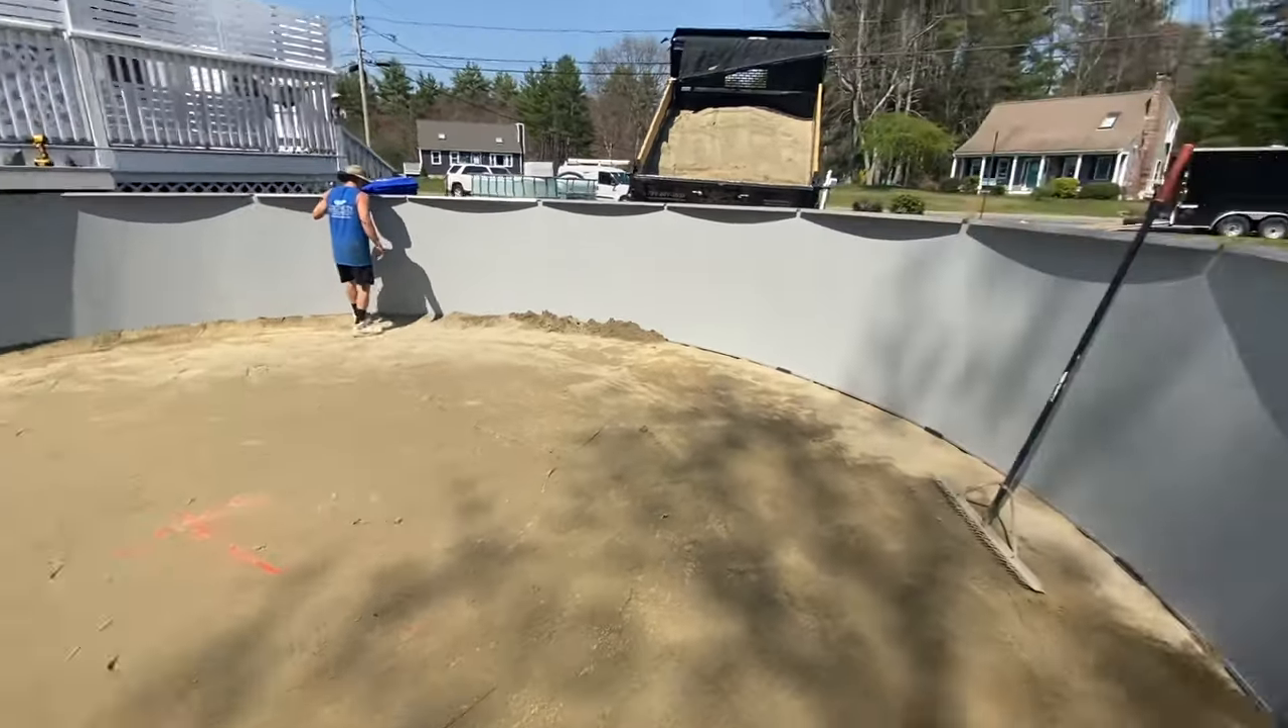So we got the pool wall up.